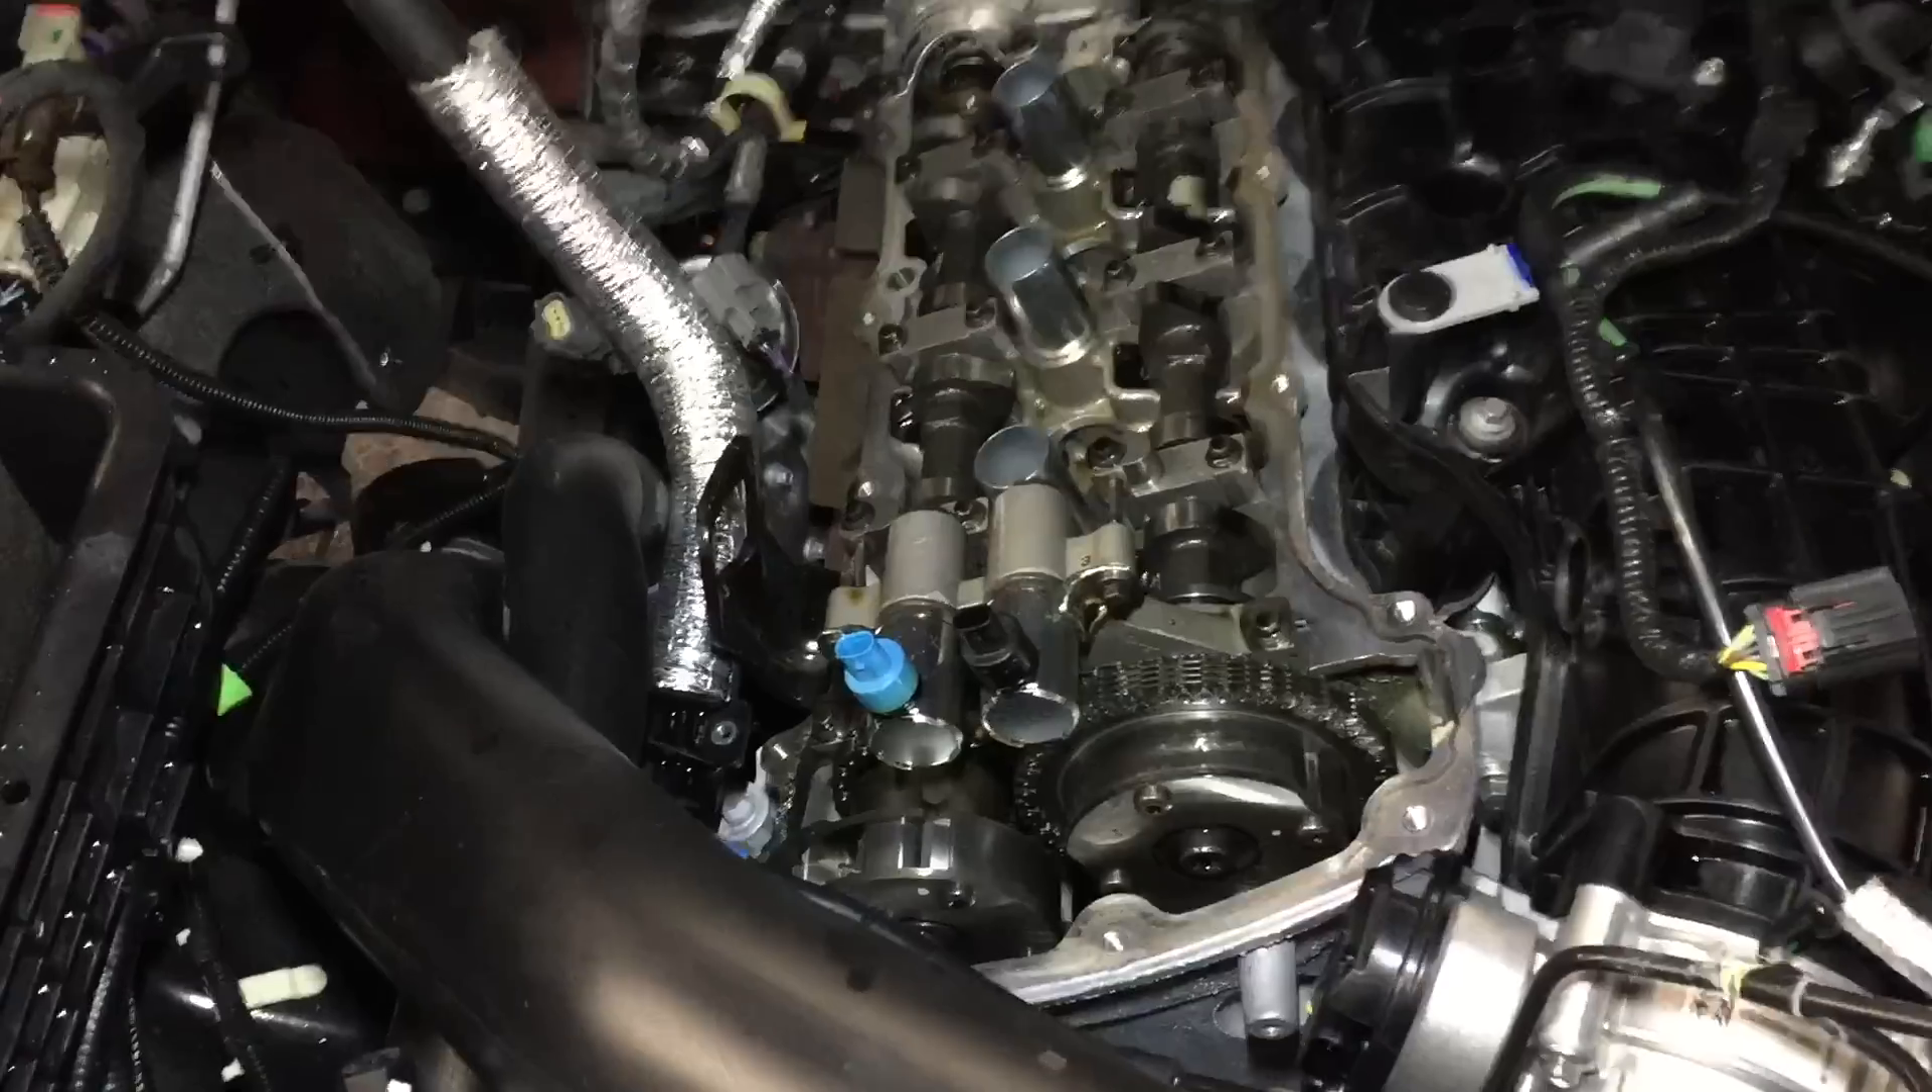I went ahead and pulled the passenger side valve cover off.